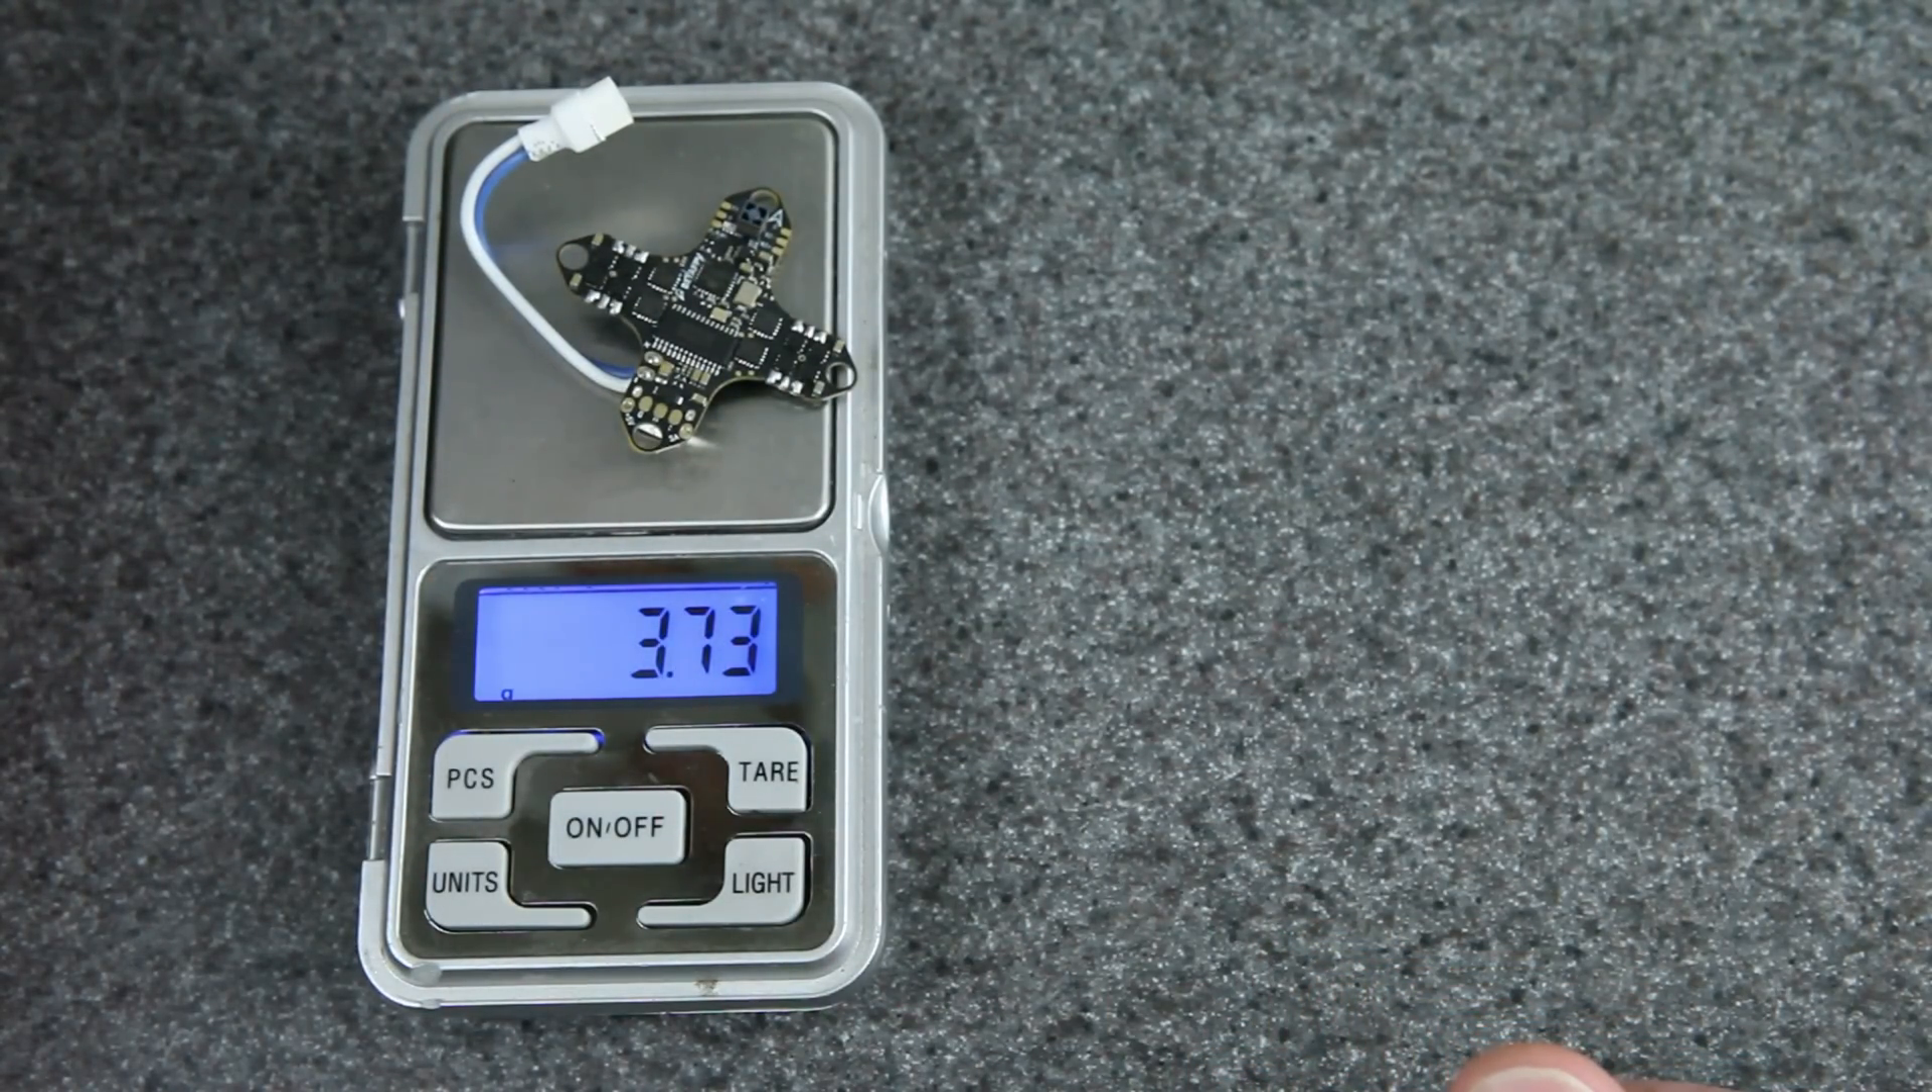I've already removed the motor plugs. I have not removed this wire yet.